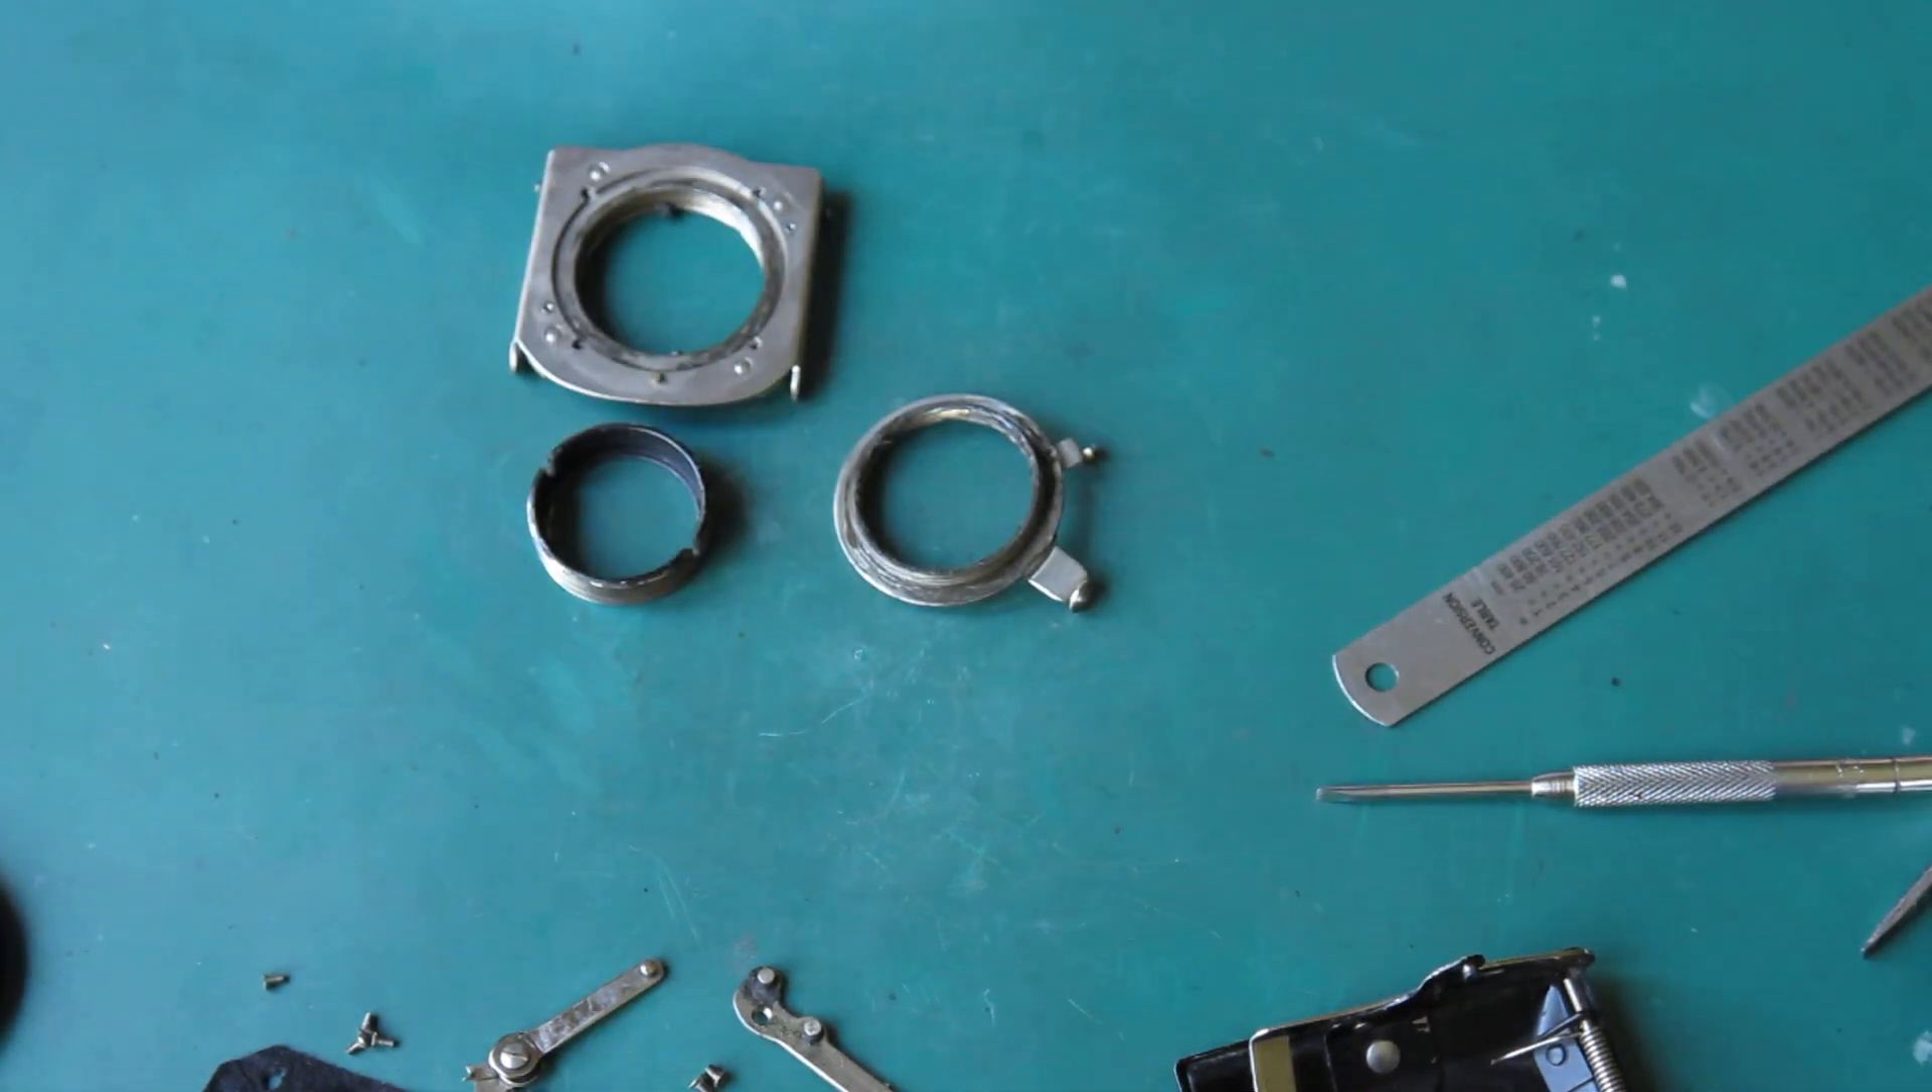So there I've got my three components apart.